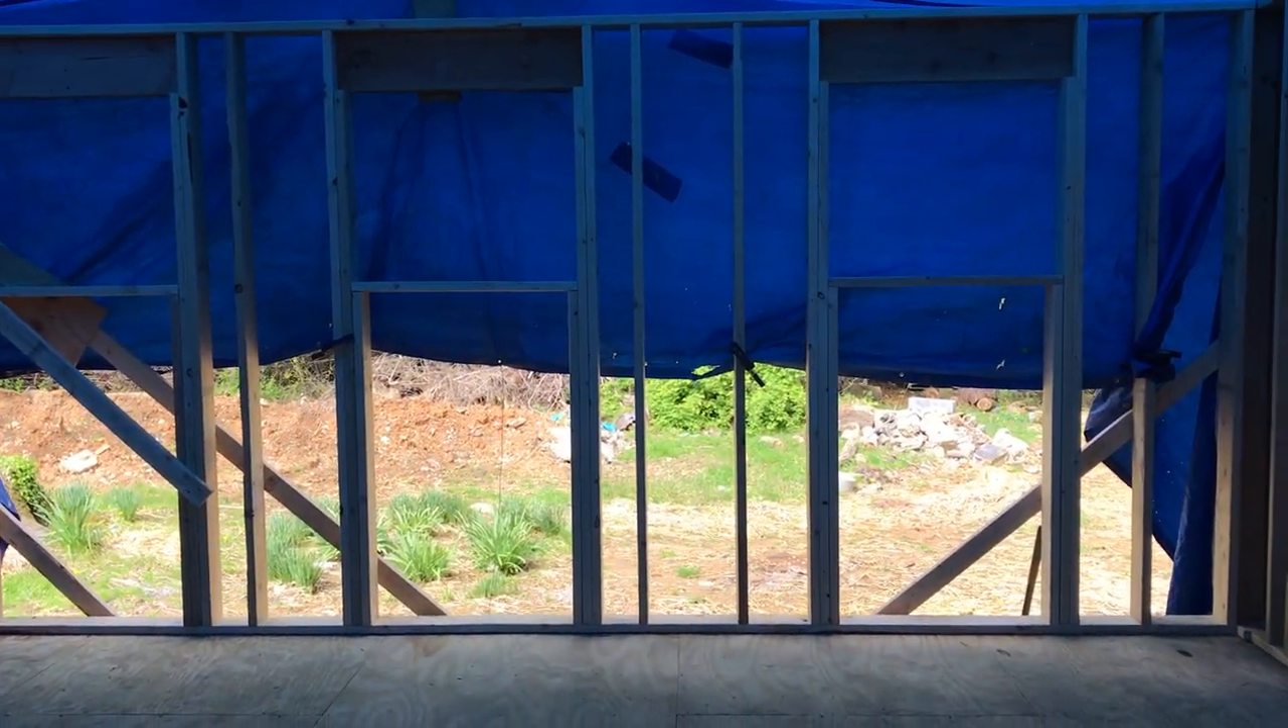The last wall just went in and this one has not been sheathed yet.